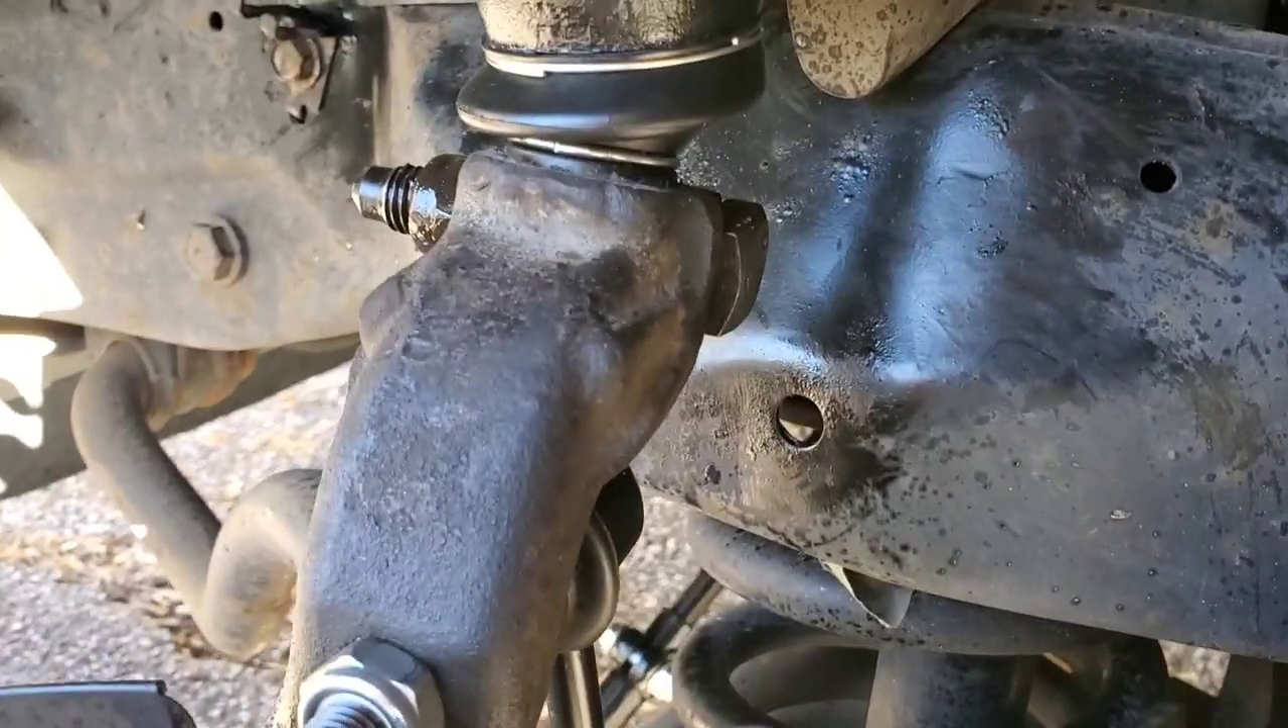All right, so we've finally got upper ball joint connected with the bolt.